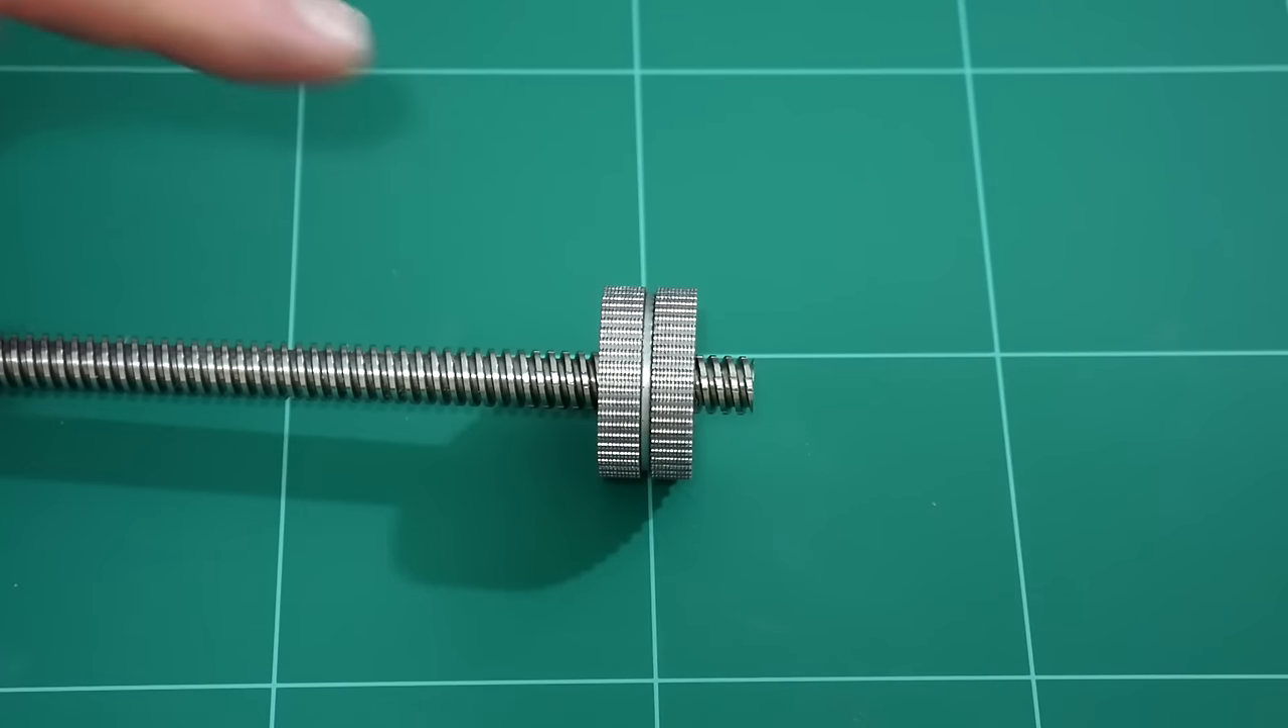All that's left to do is to remove the rotor magnets from the lead screw.